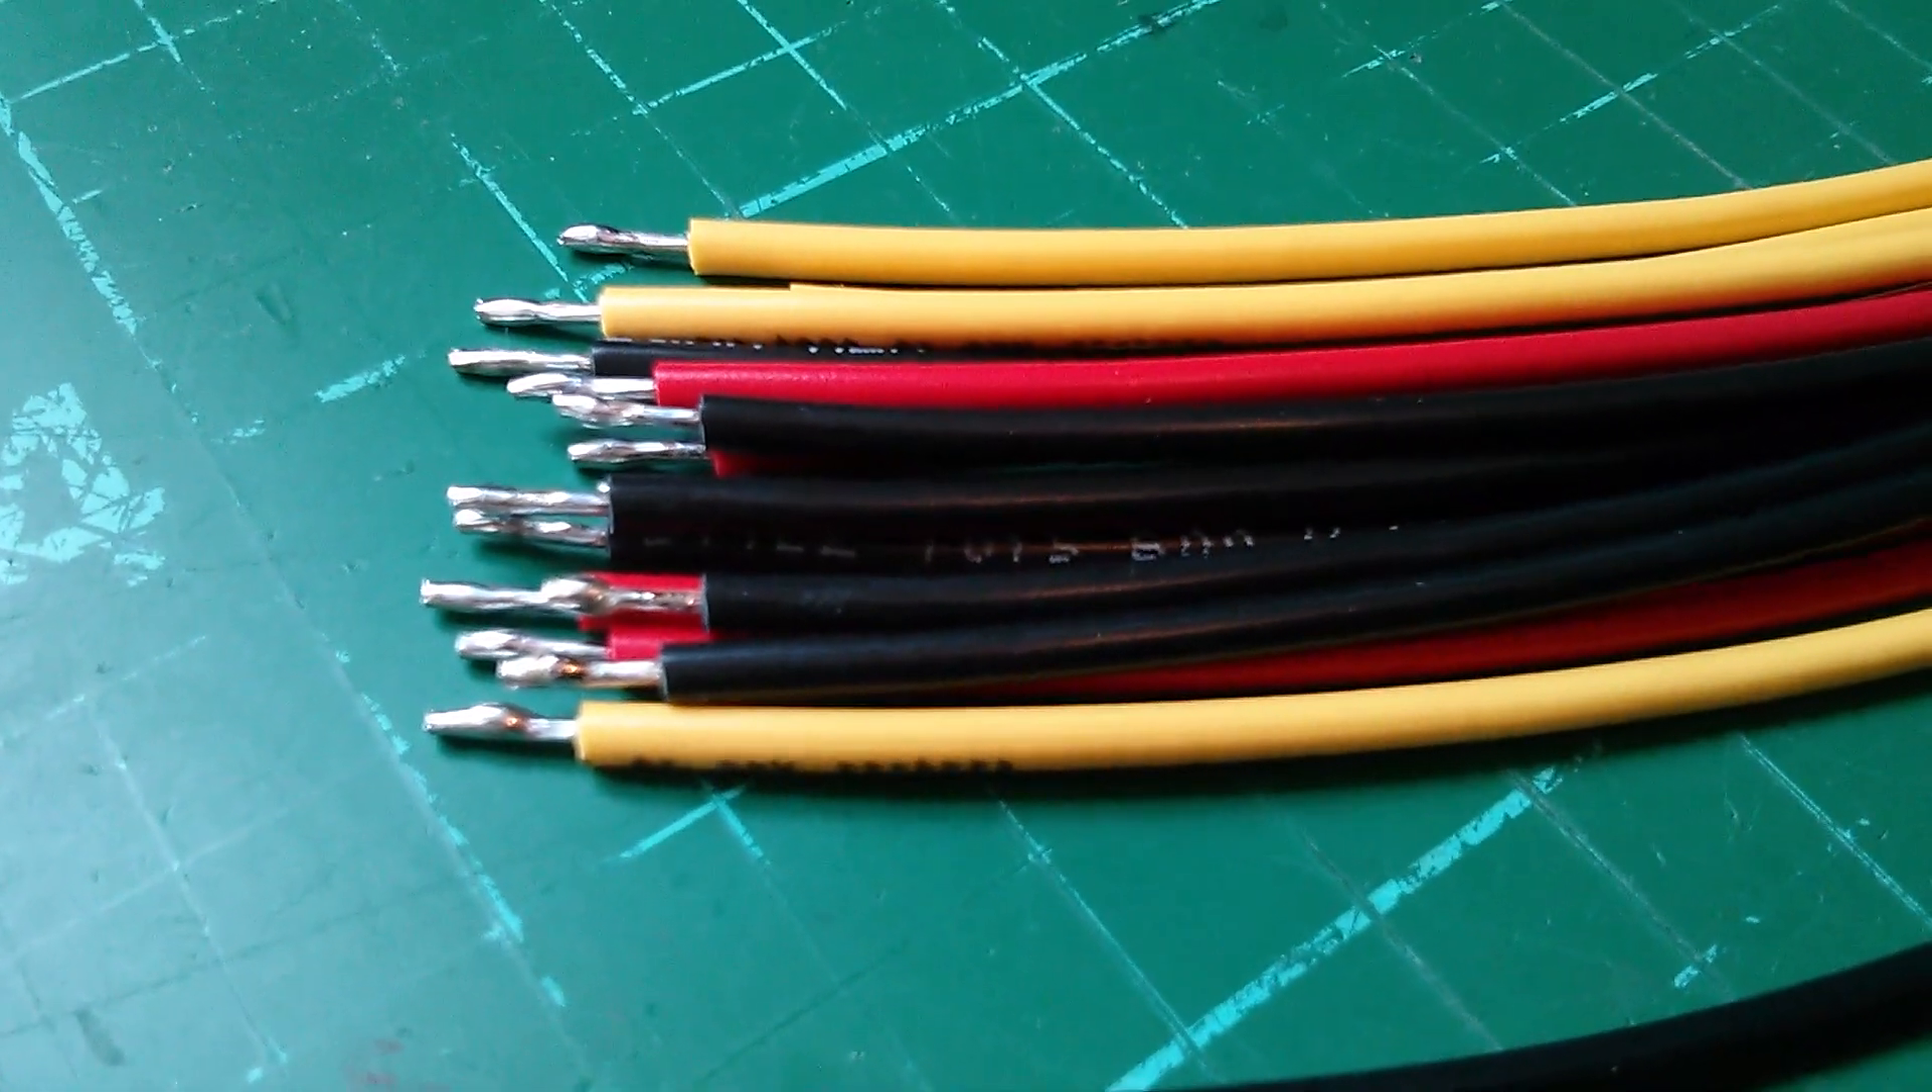And I've prepped up a load of wires, I've soldered these.